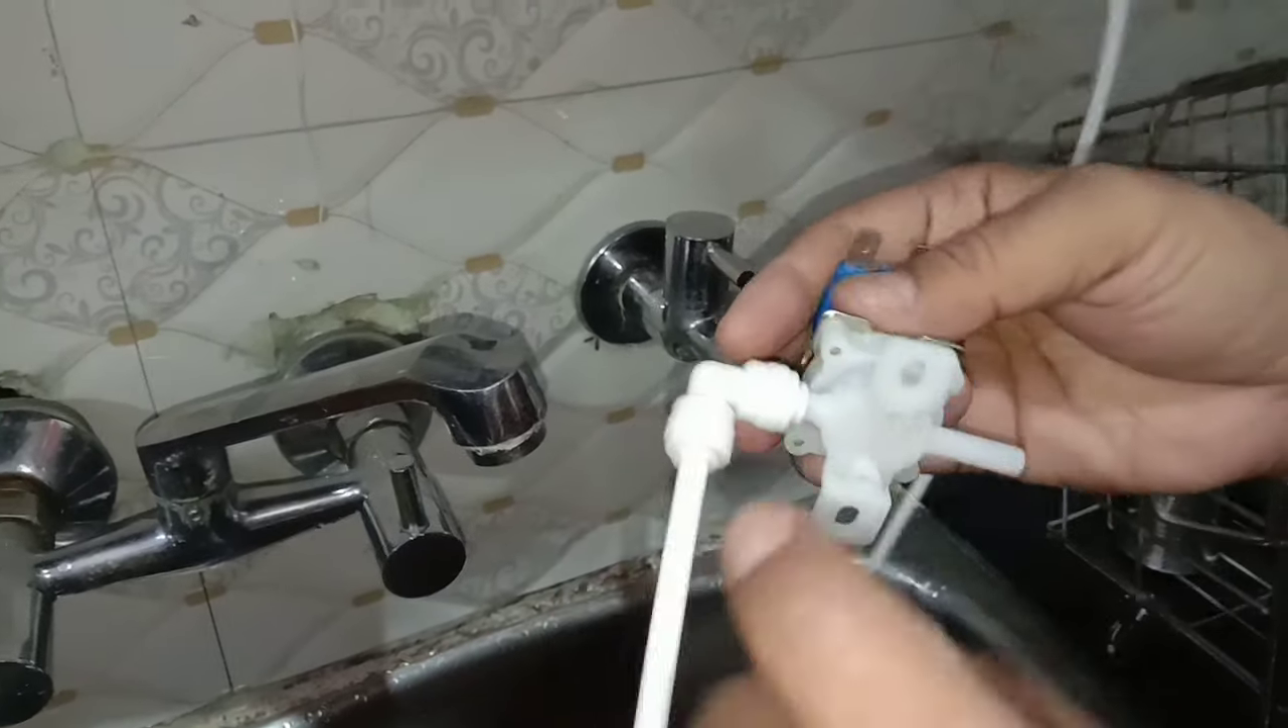यह मैंने पाइप कनेक्ट कर दिया।